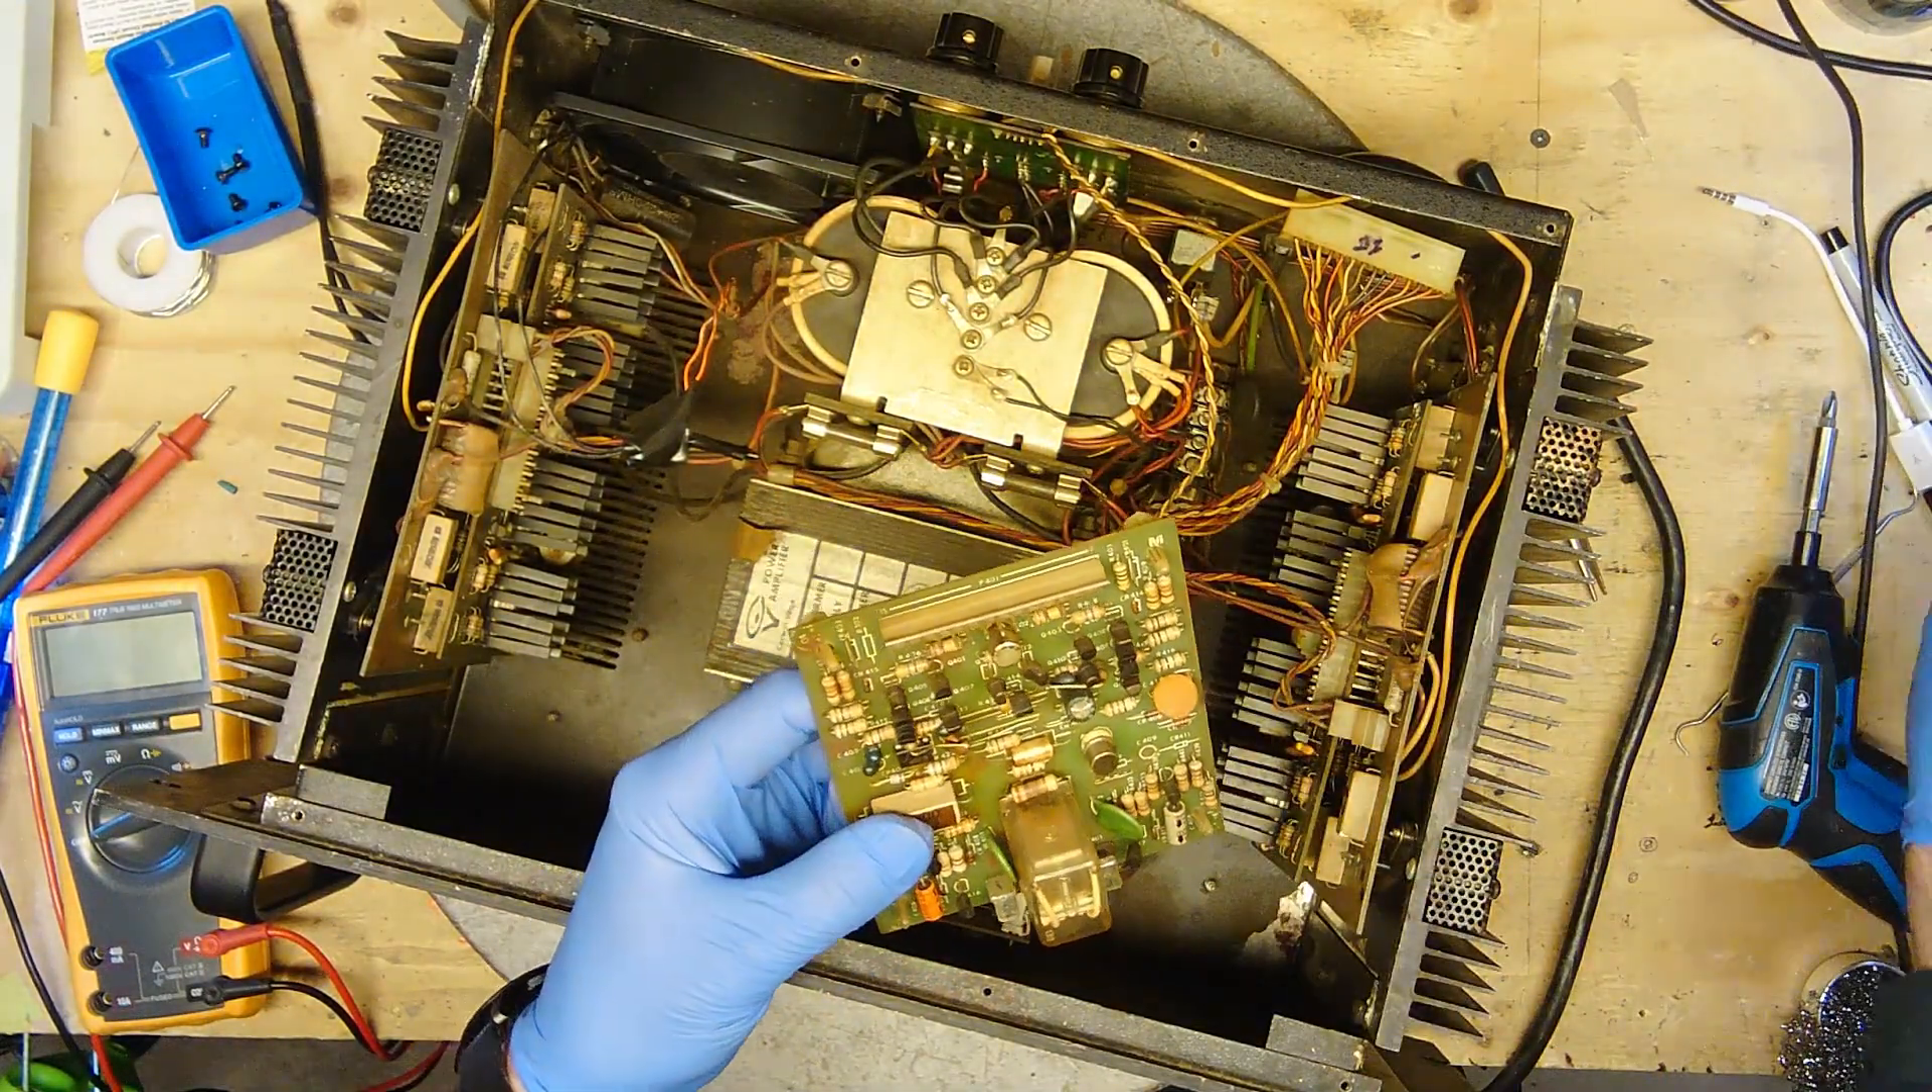There we go, now this board is out.